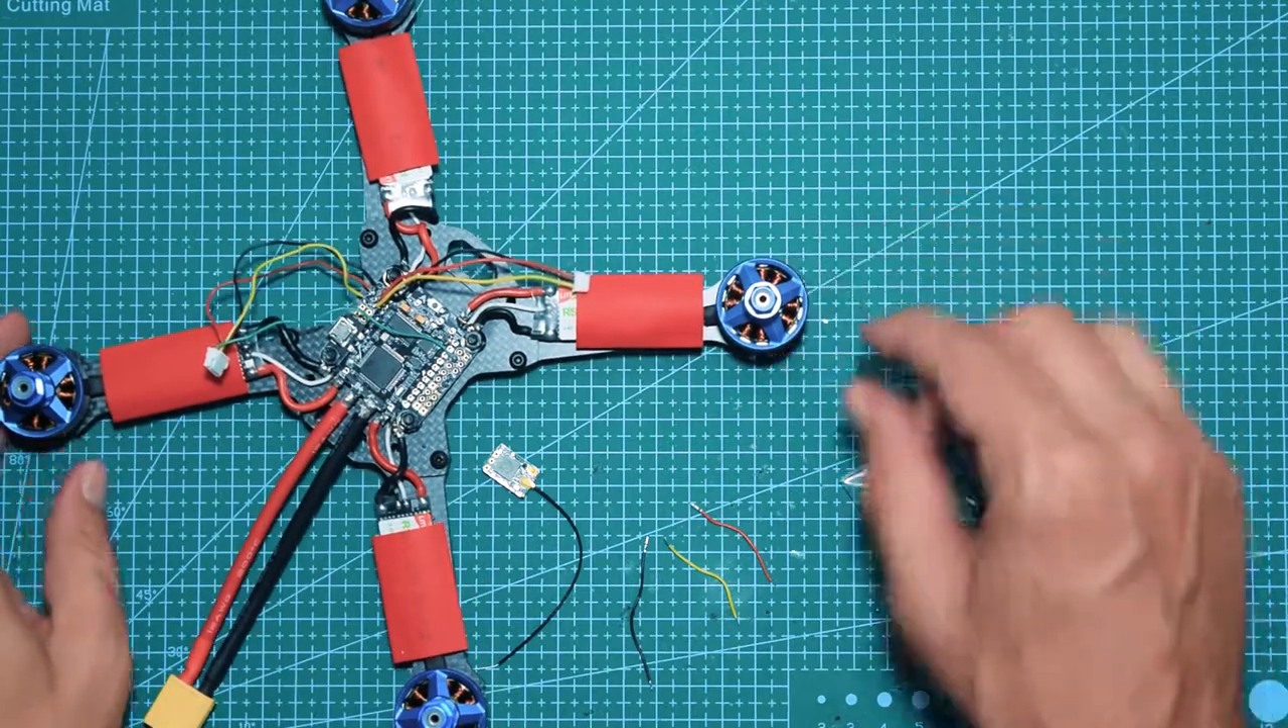The last thing I need to solder is the receiver and so this is a XM receiver for FR sky.